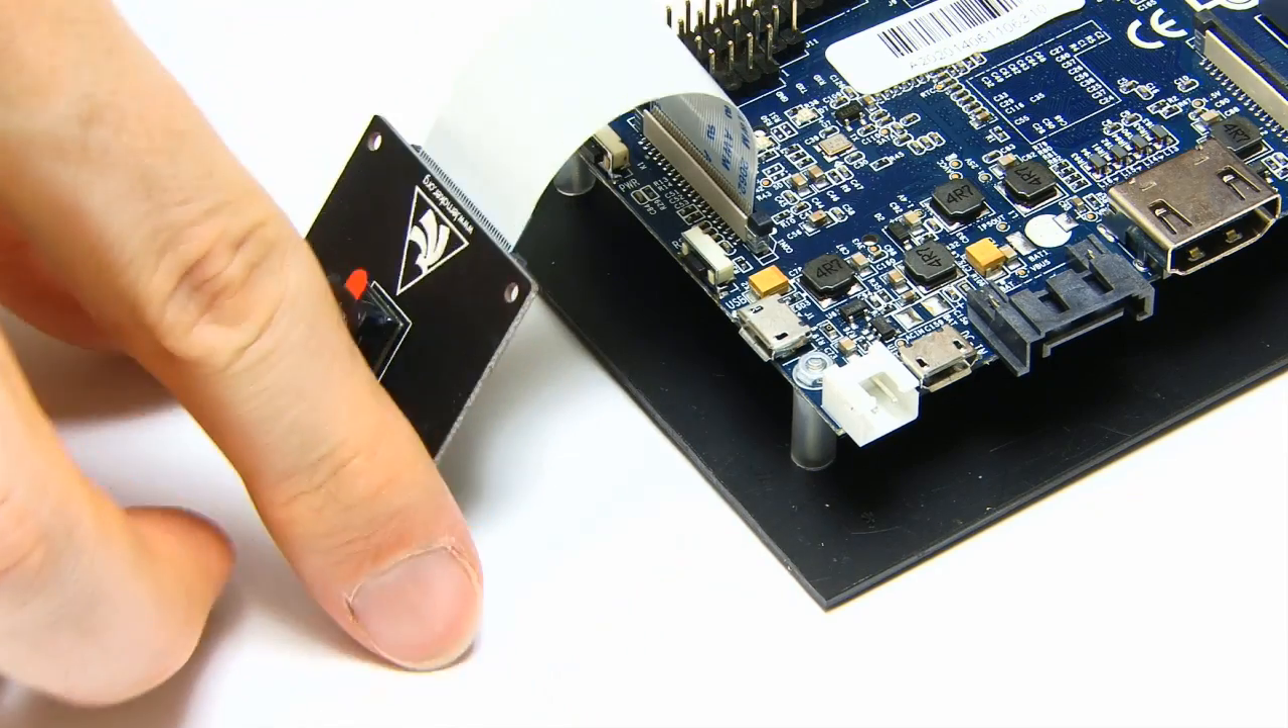So we now have our camera nicely attached to our Banana Pi.